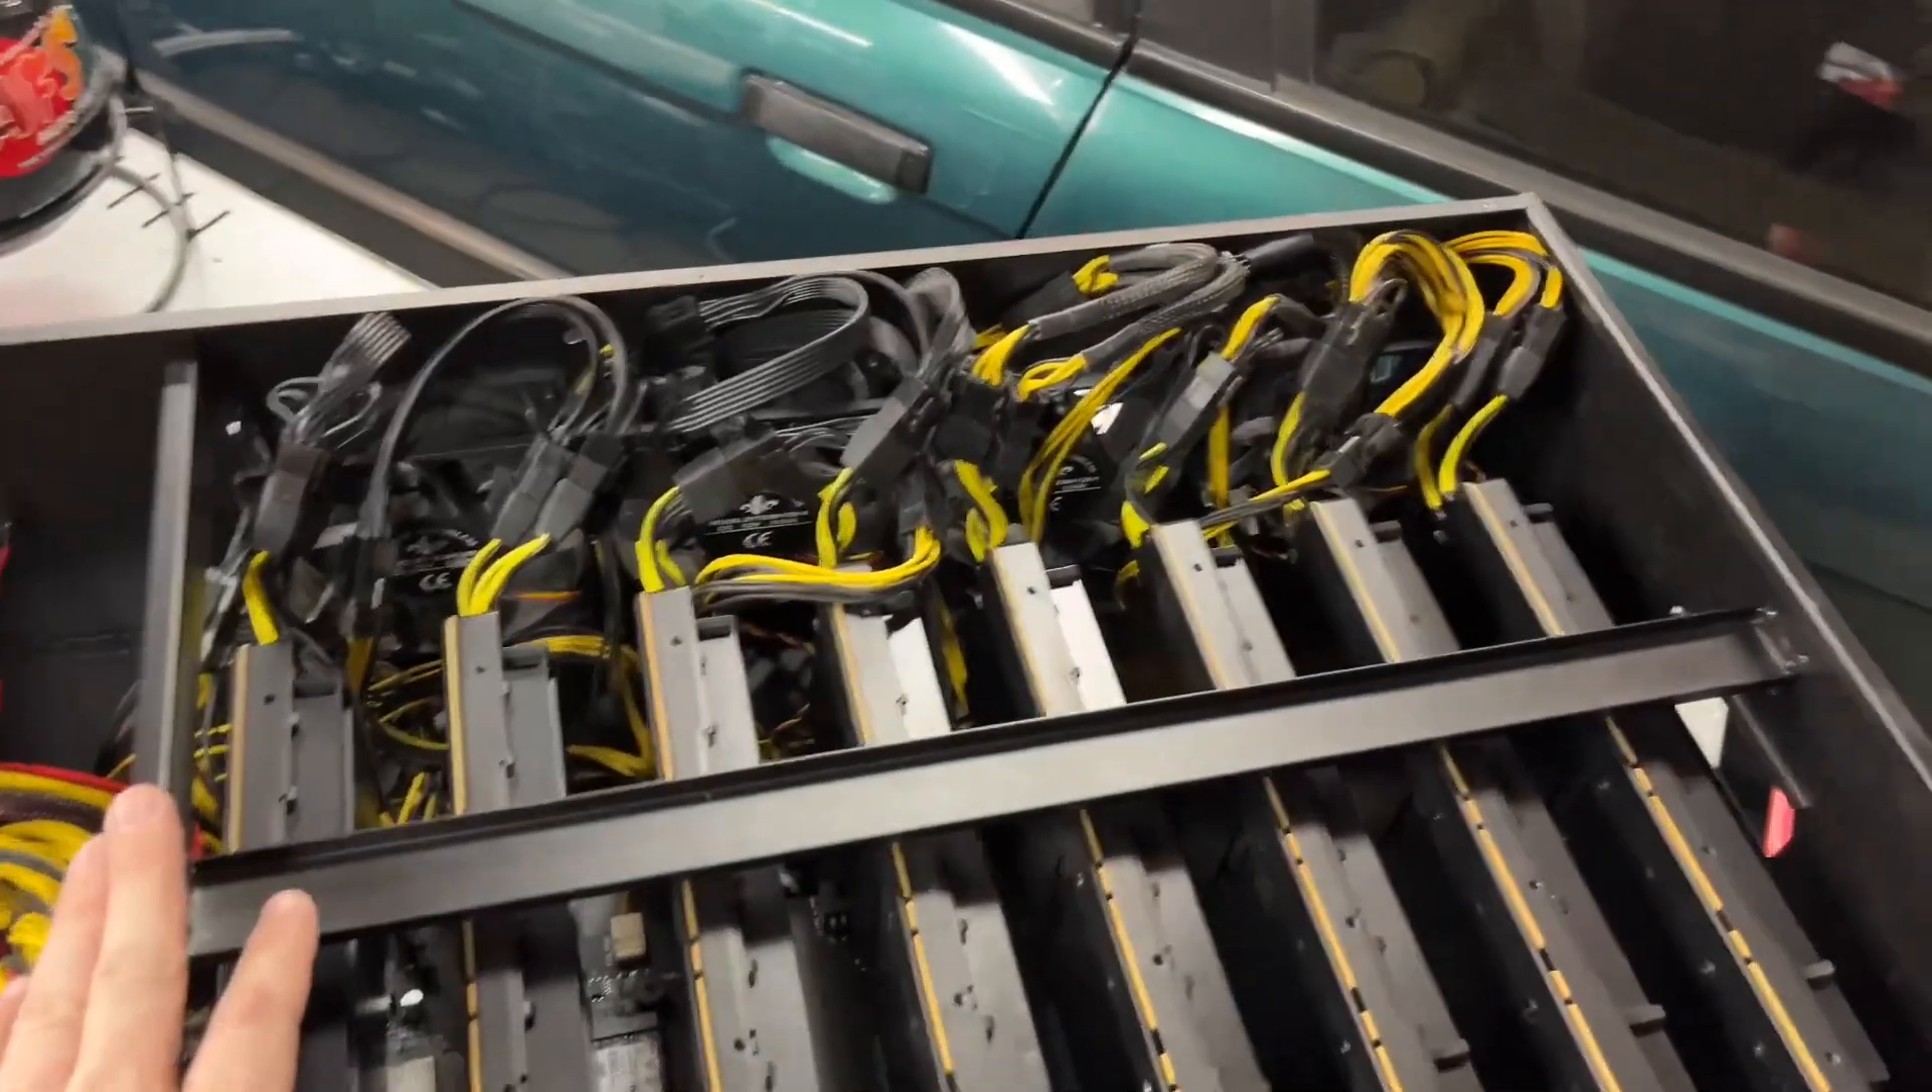I got all the cards put in here.